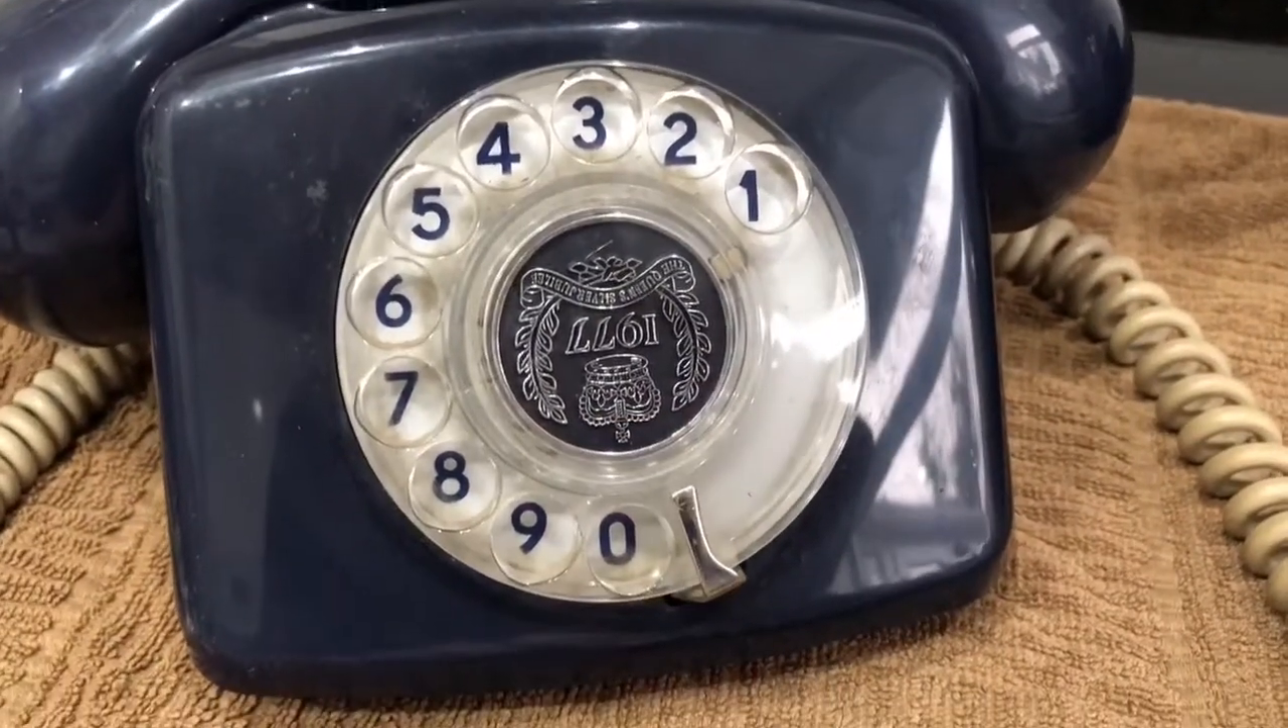You can see the silver jubilee emblem is upside down.